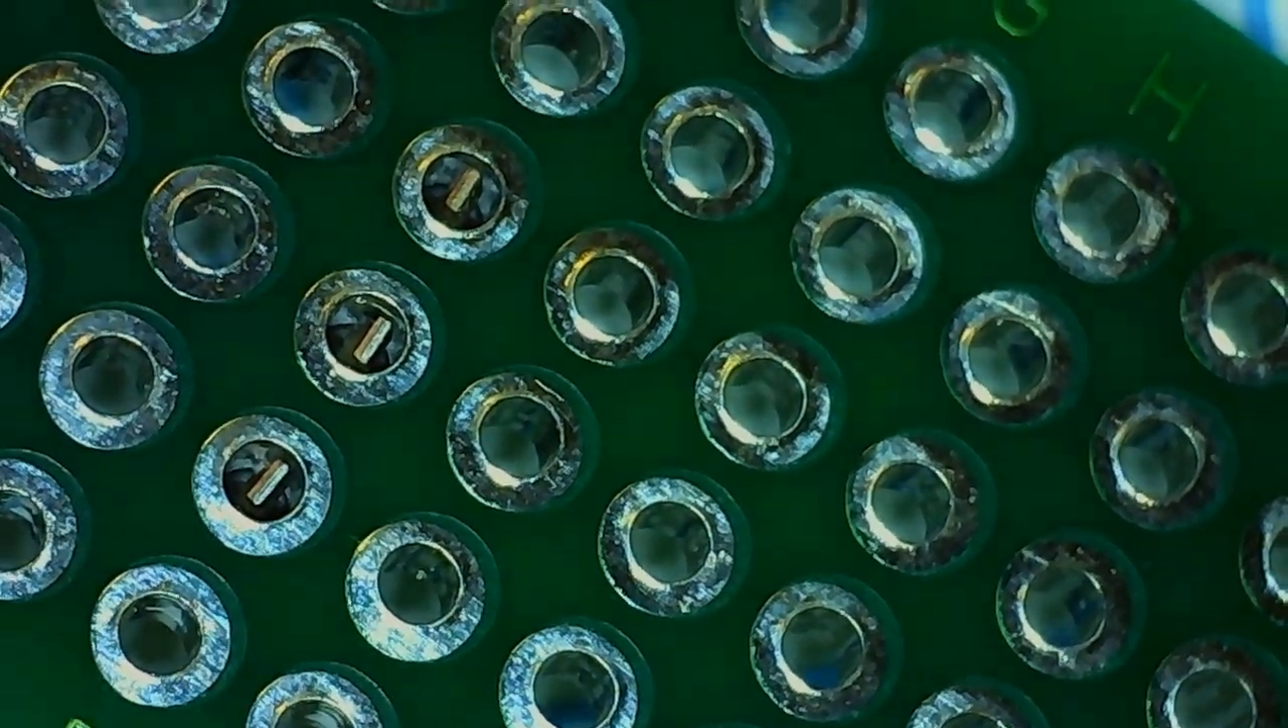The pins are a bit on the short side and they don't protrude past the board.